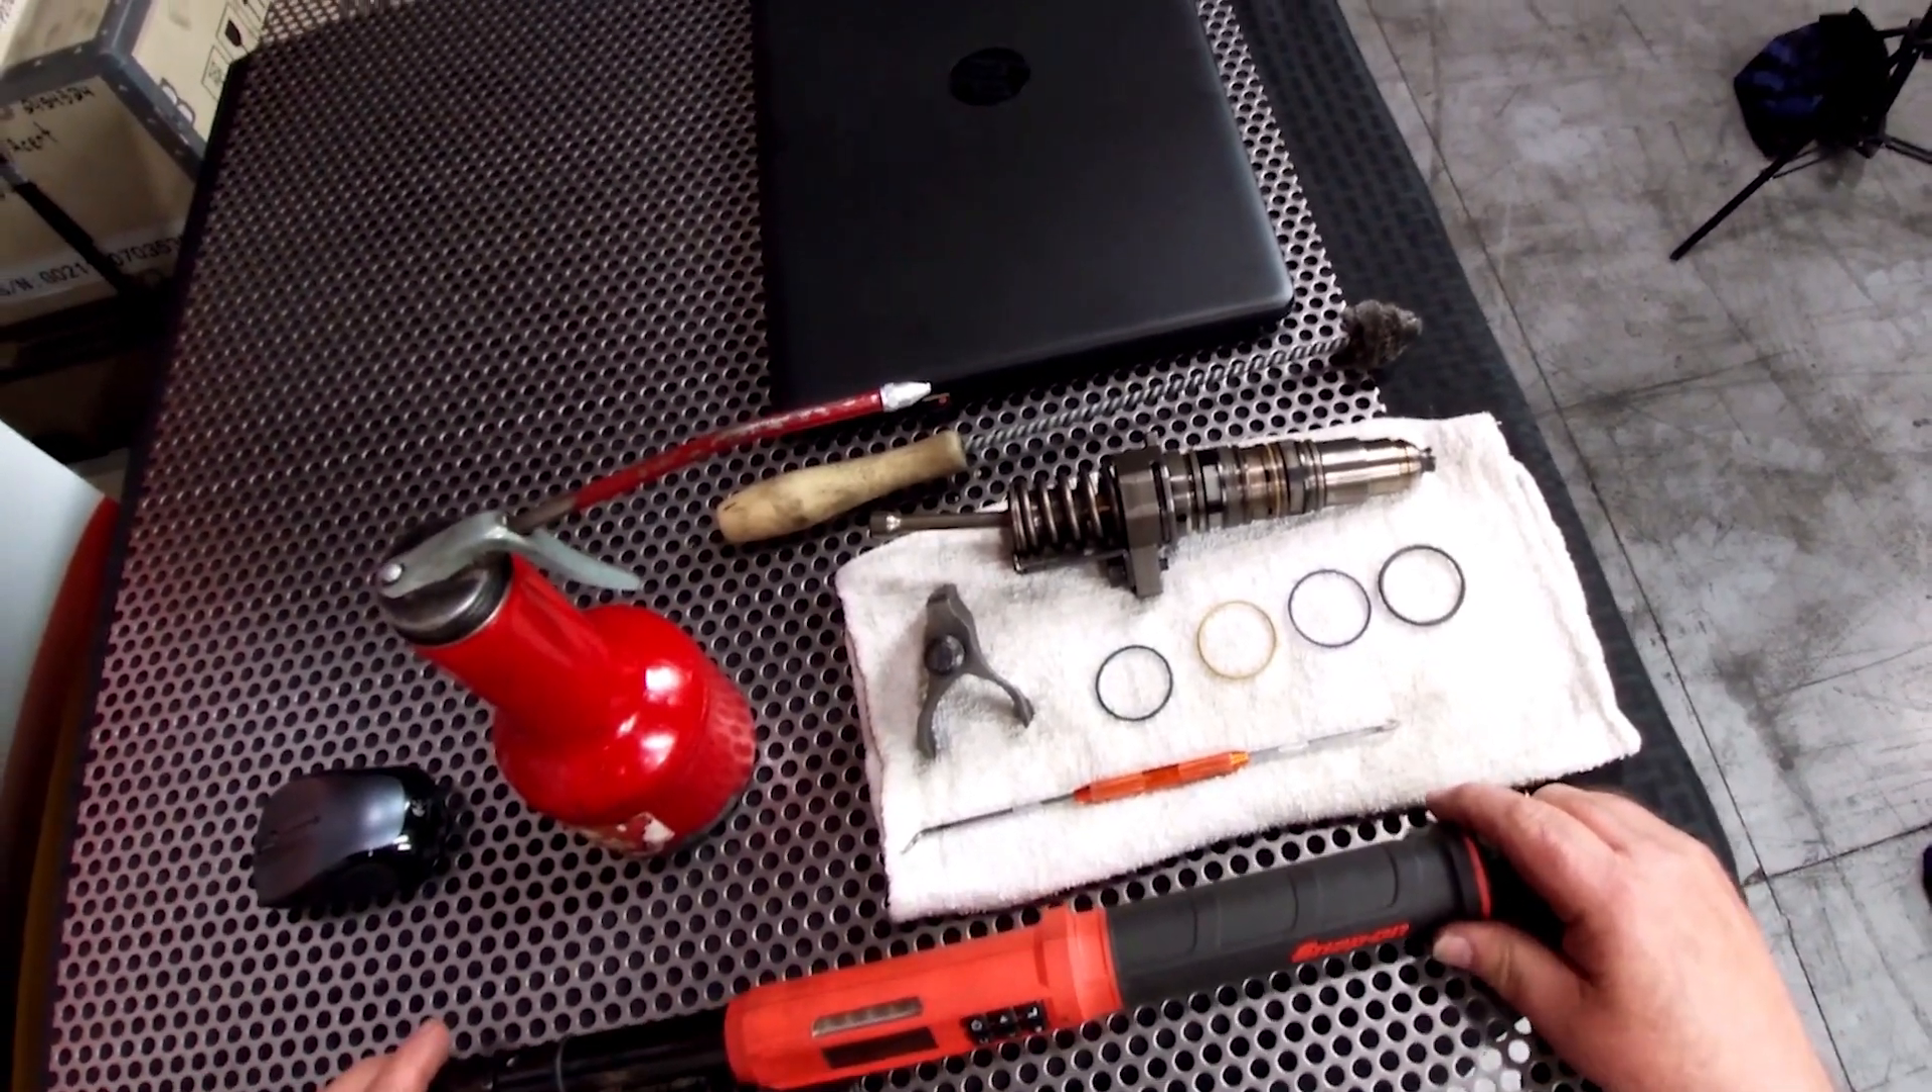We have the injector out of the cylinder head.